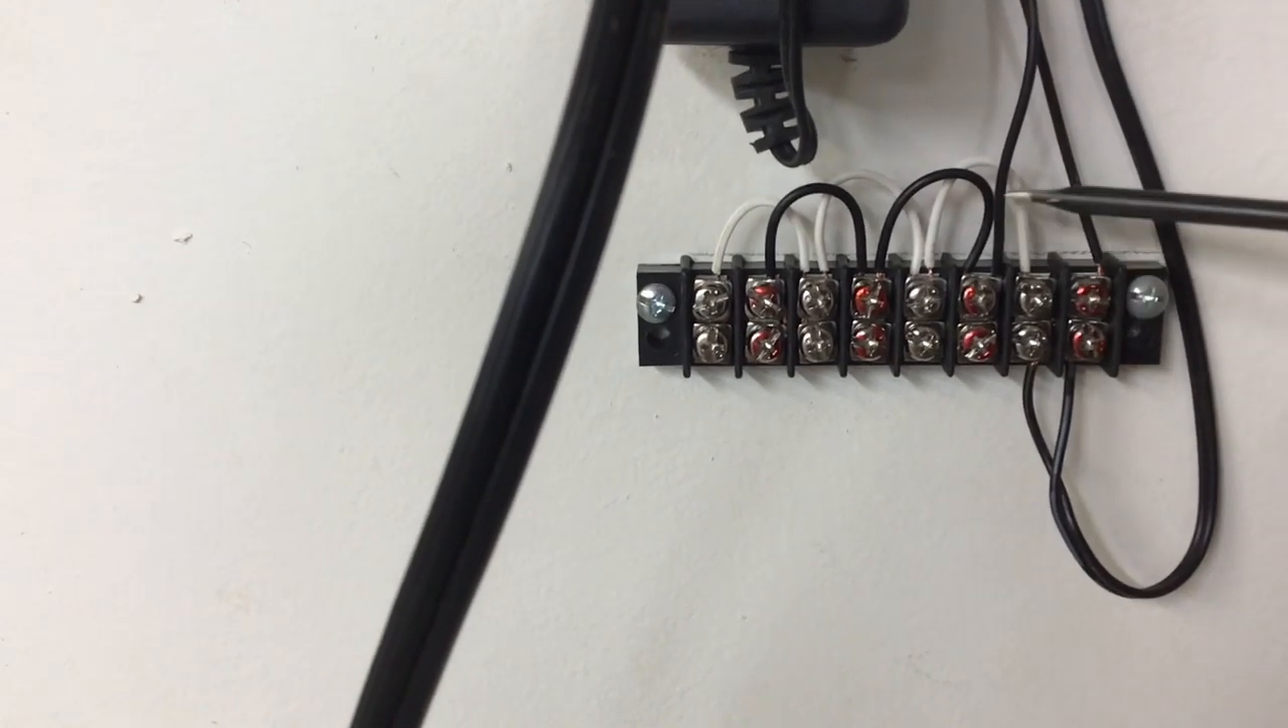Now the next thing that I did is I connected all the negatives with the jumpers and I used a white wire.